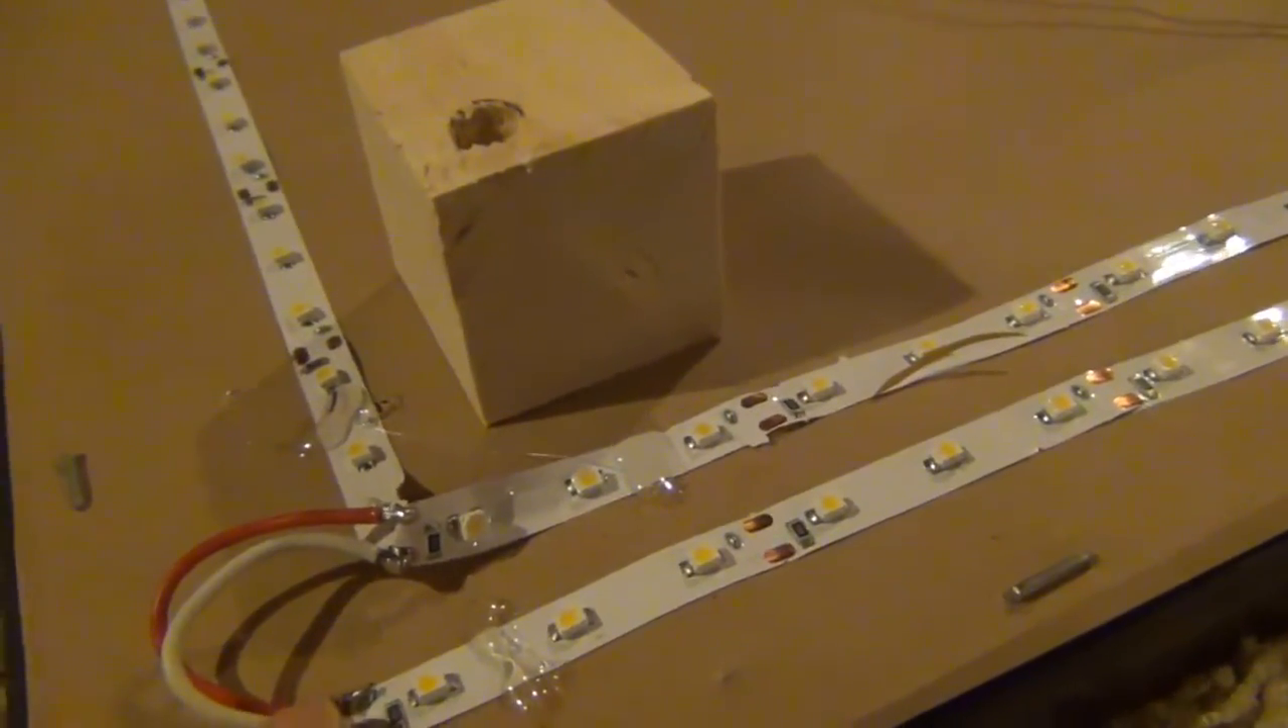And then you can see here I just joined the second loop with some I think they're 18 gauge wires here.